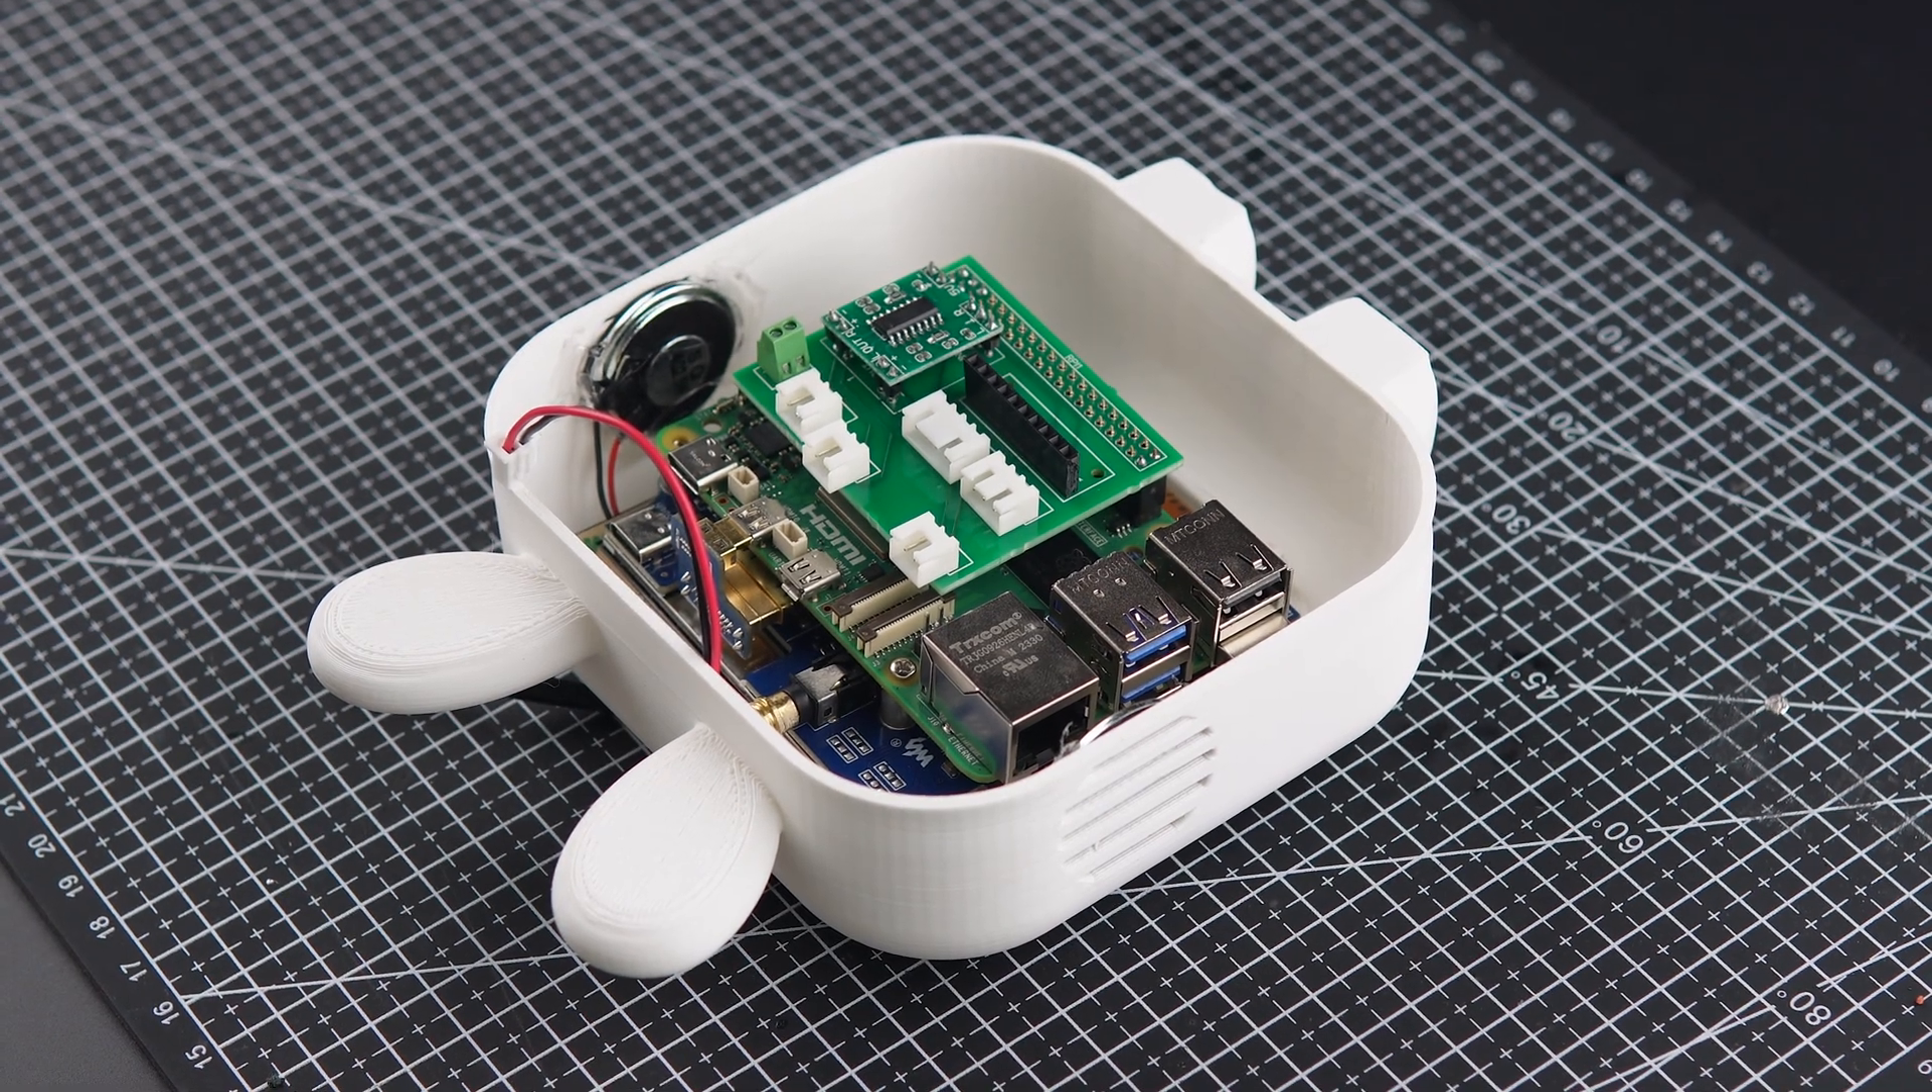After confirming proper alignment and connection, we inserted this entire assembled unit into the front portion of the robot's housing.